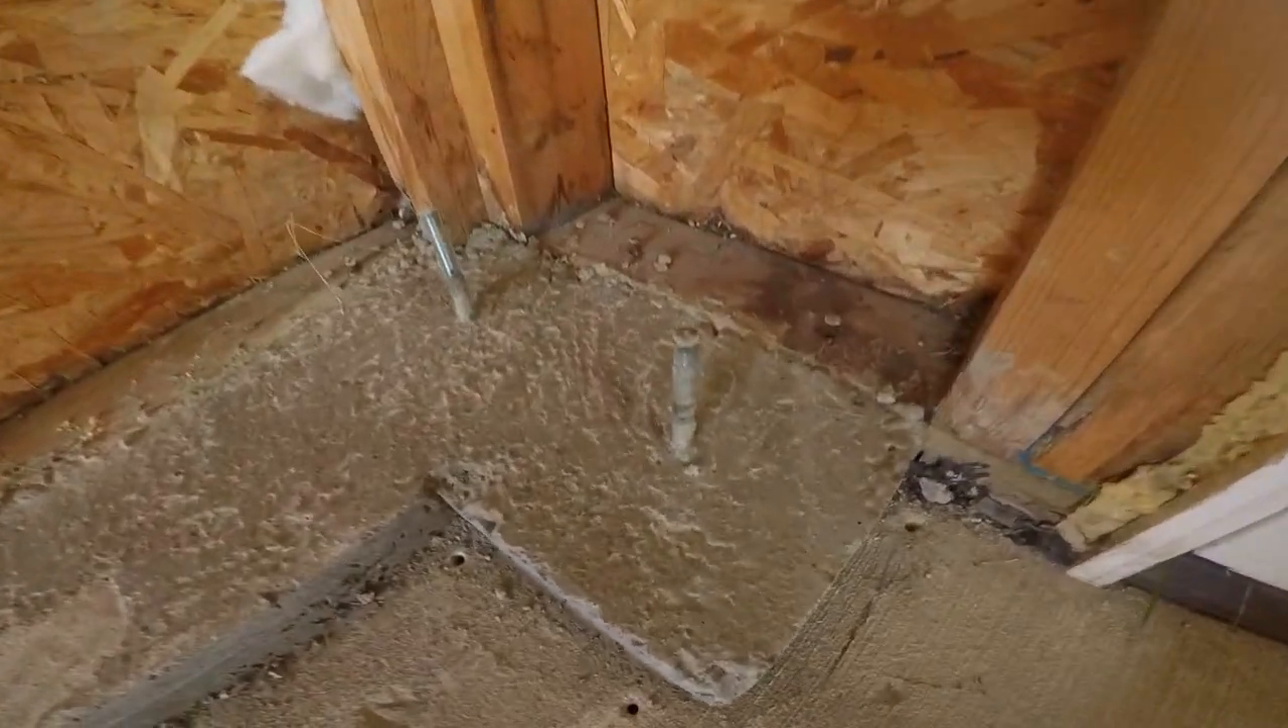I got the rods in place for where the track goes so the long track will go this way.